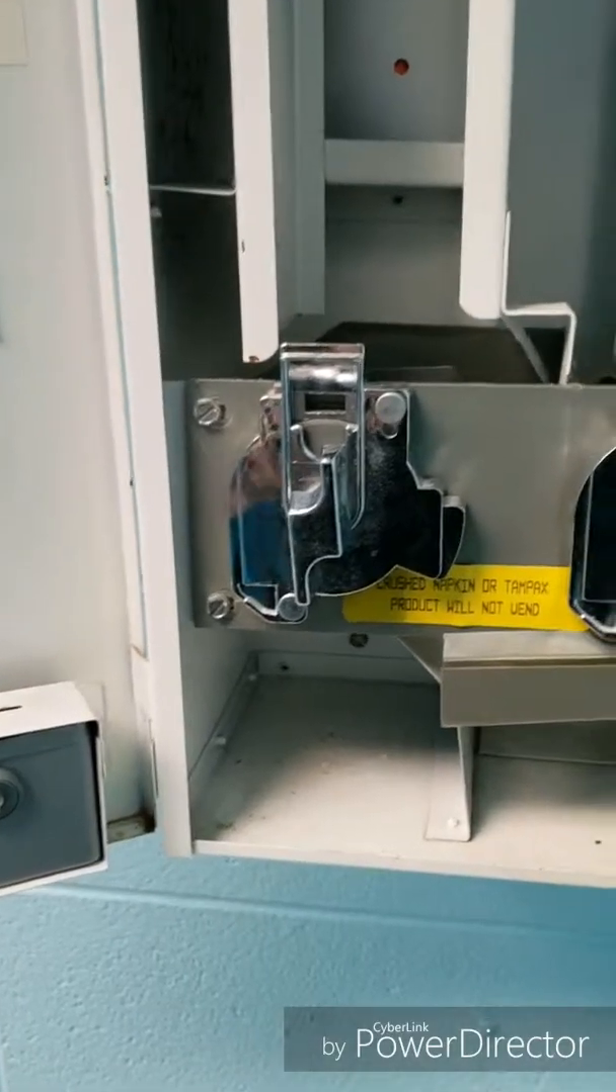So I have the coin dispensing mechanism back in there.